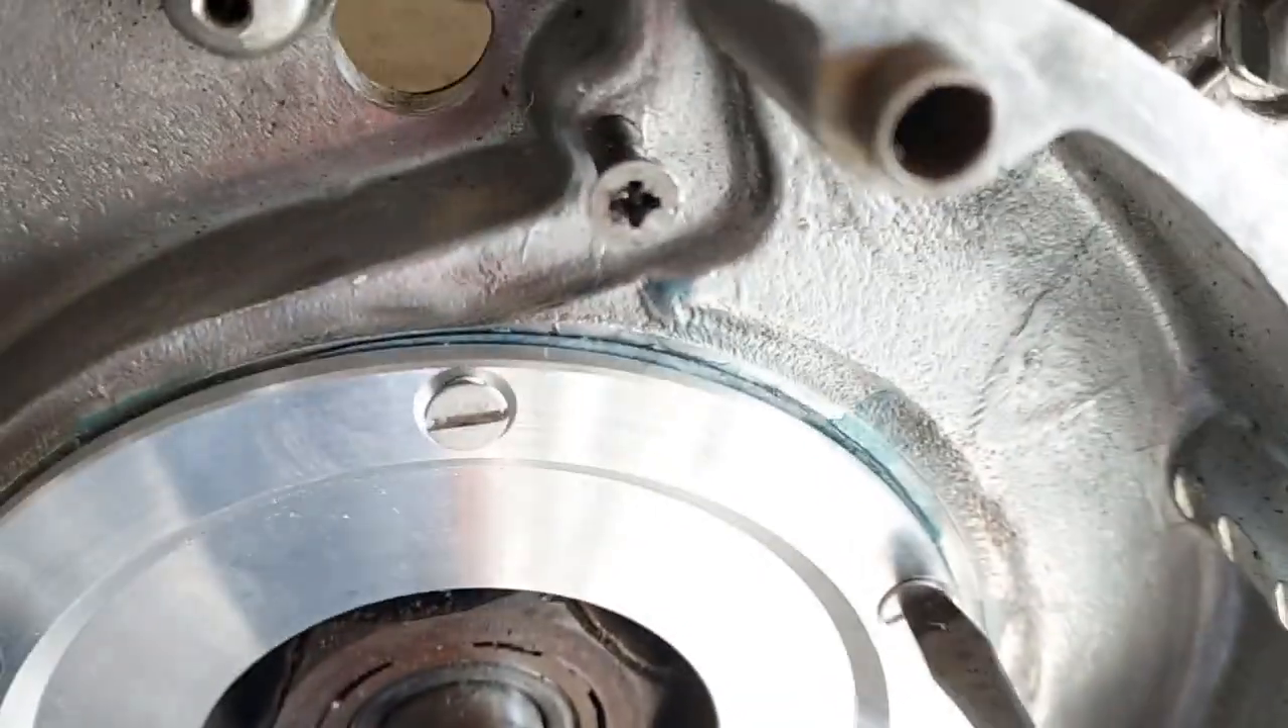Right, the new plate's on and screws are in.